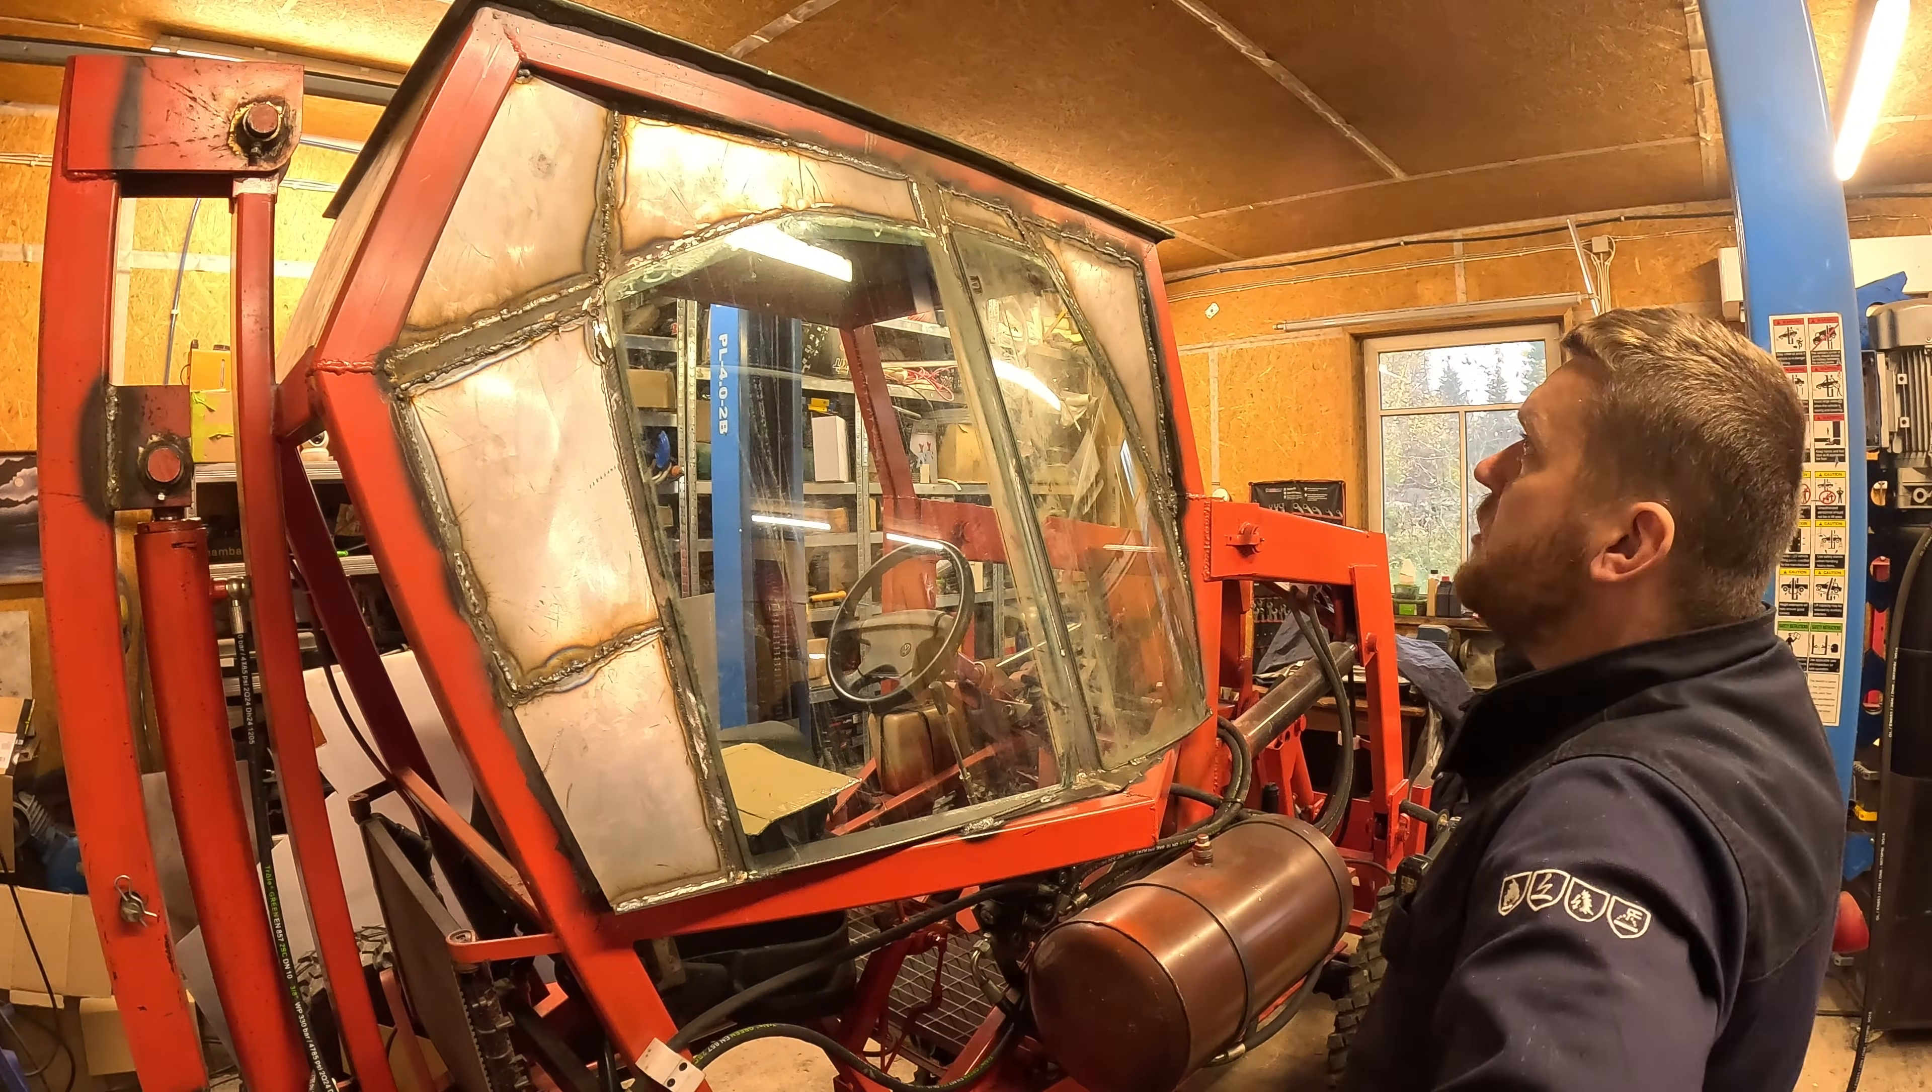Well, the glasses fit on nicely, the frame didn't bend.